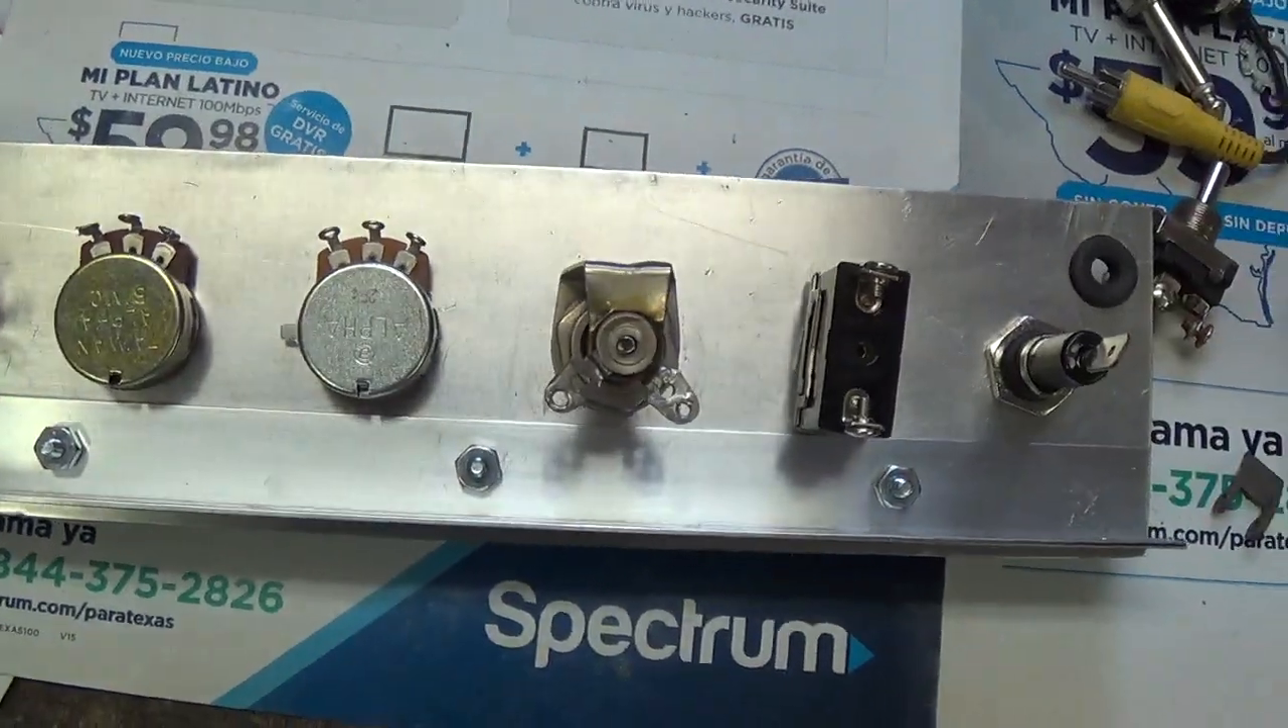Well, here's the control panel with all of the different components installed and ready to be connected to the top plate and then wired.